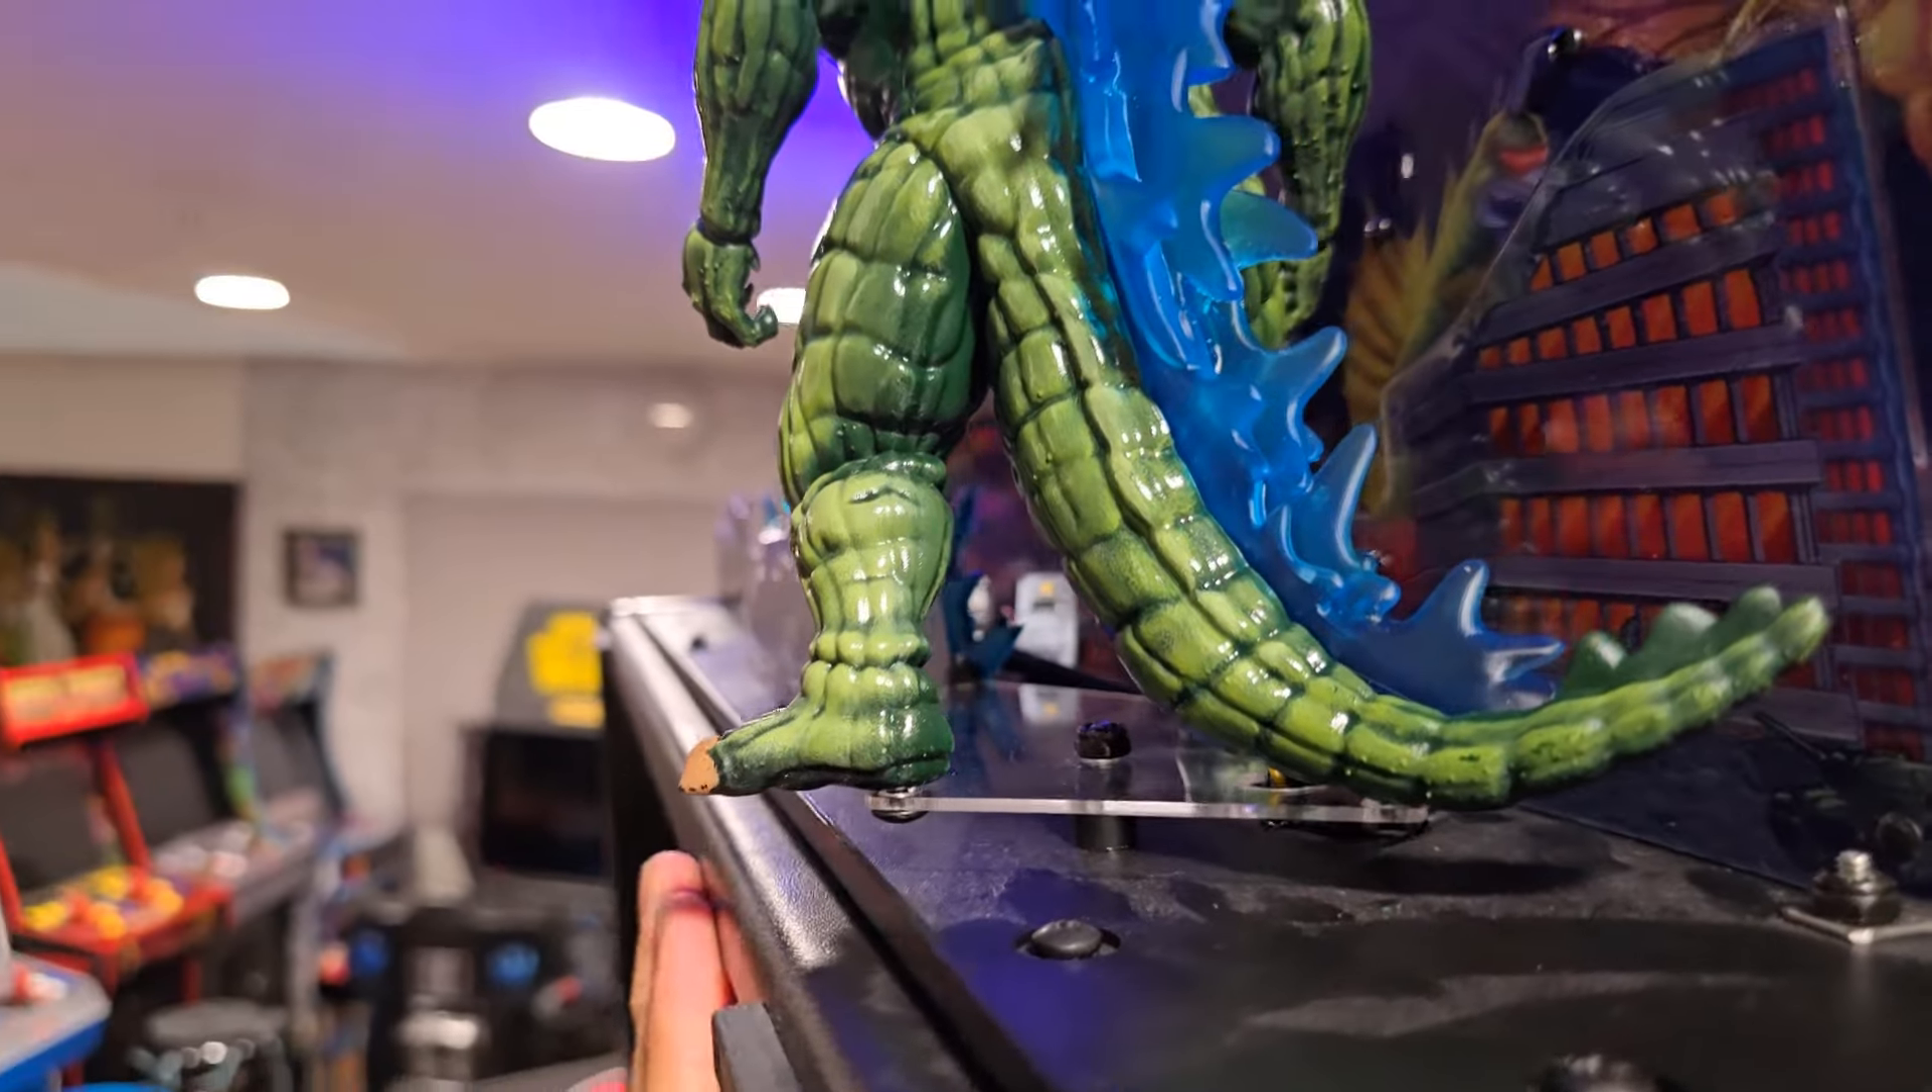One of the things to note here is that the foot of the actual Godzilla does stick out a little bit on the edge there.